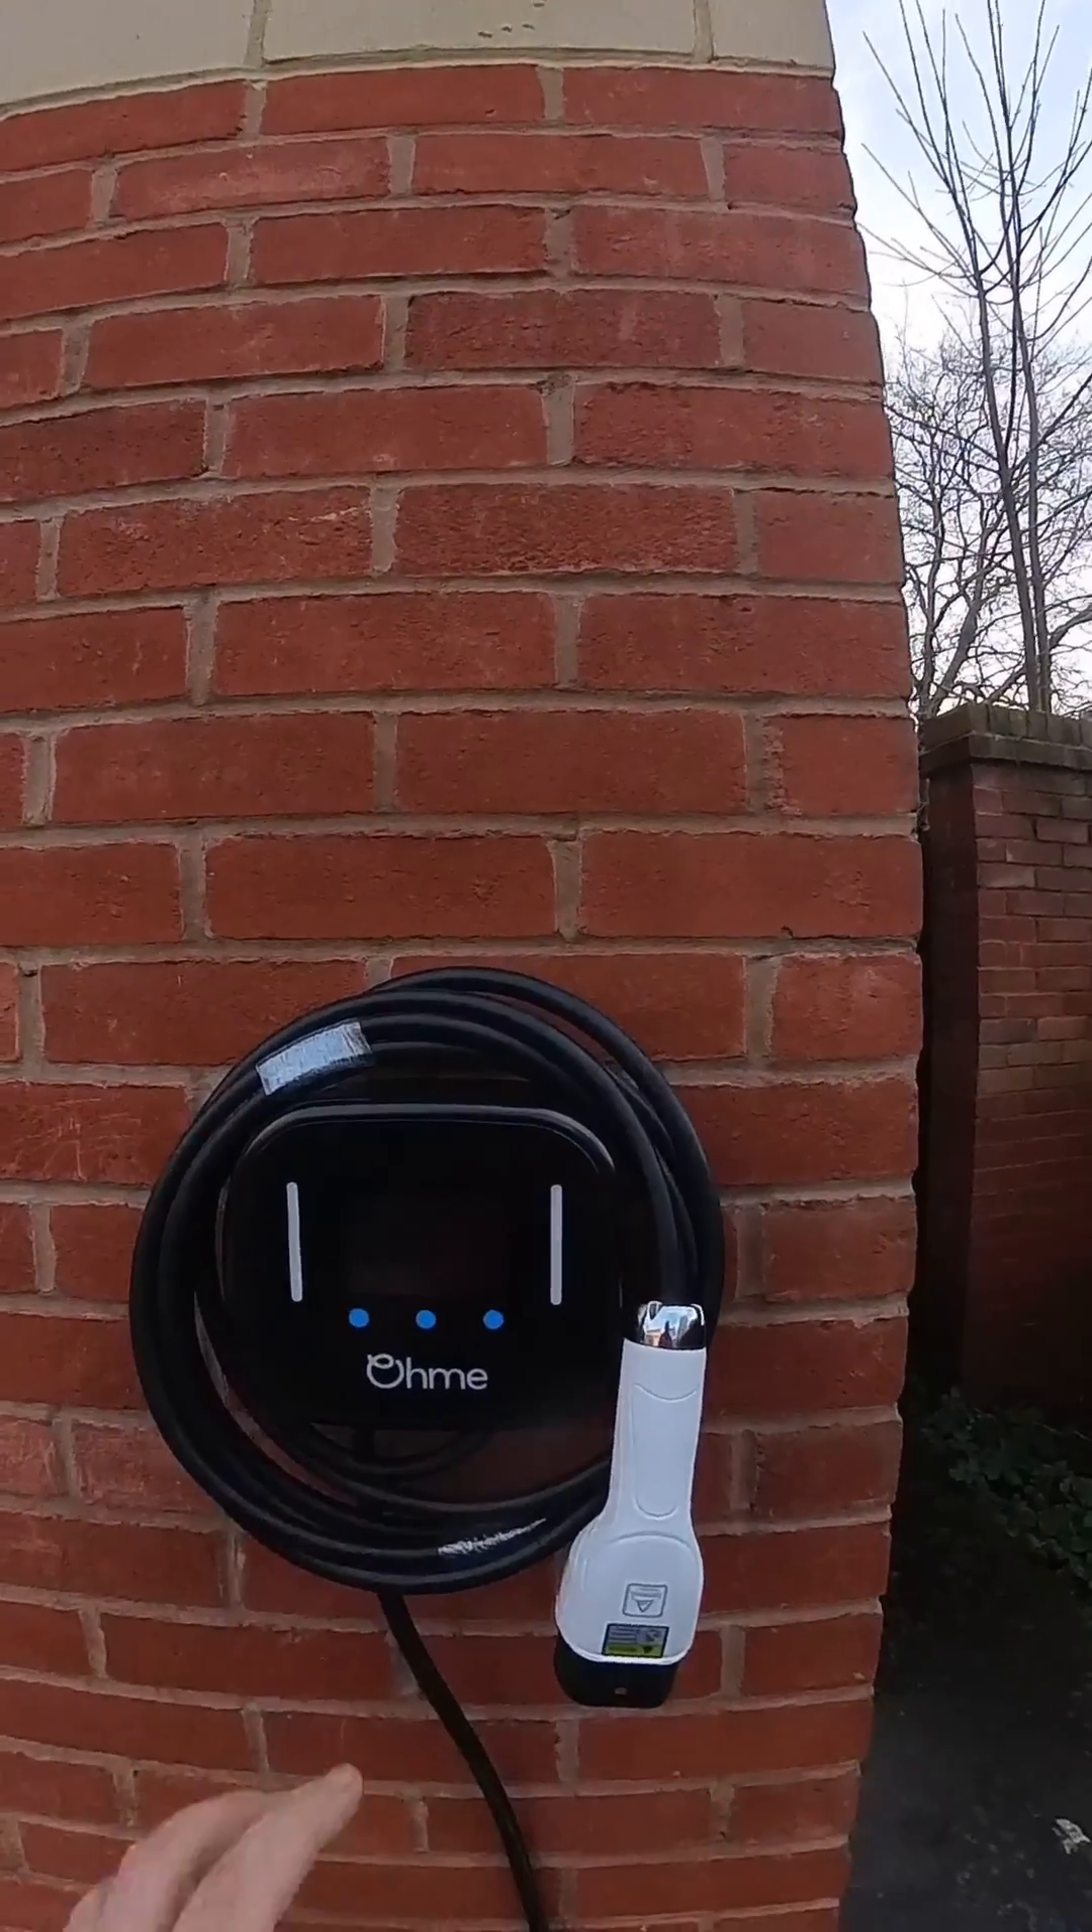So chargers on the wall ready to go.